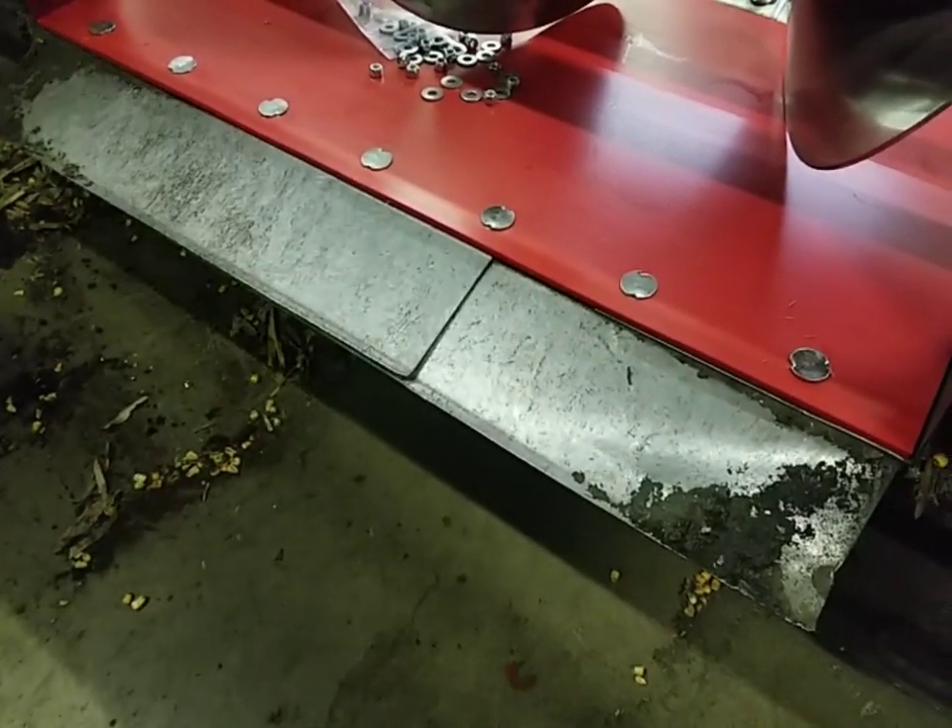So i got all the elevator bolts bolted in the feeder house area of the kit i guess you could call it.